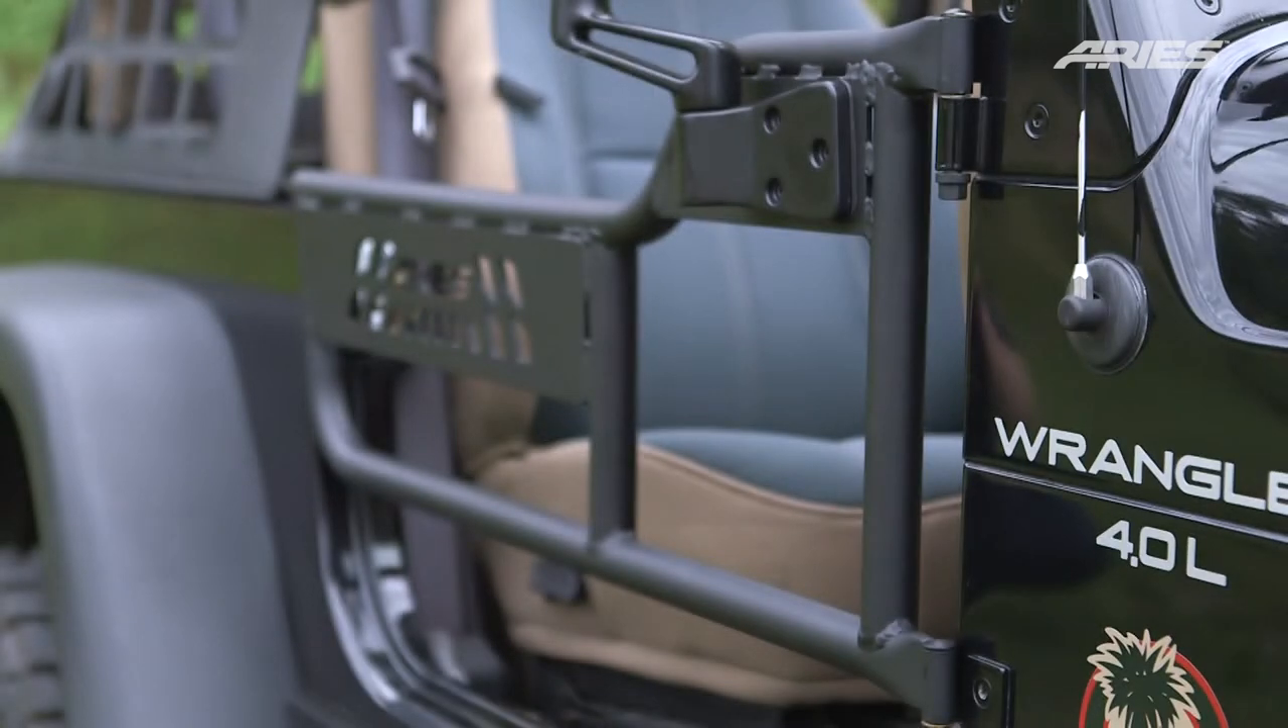This completes the installation of the Ares tube doors for the Jeep Wrangler TJ.